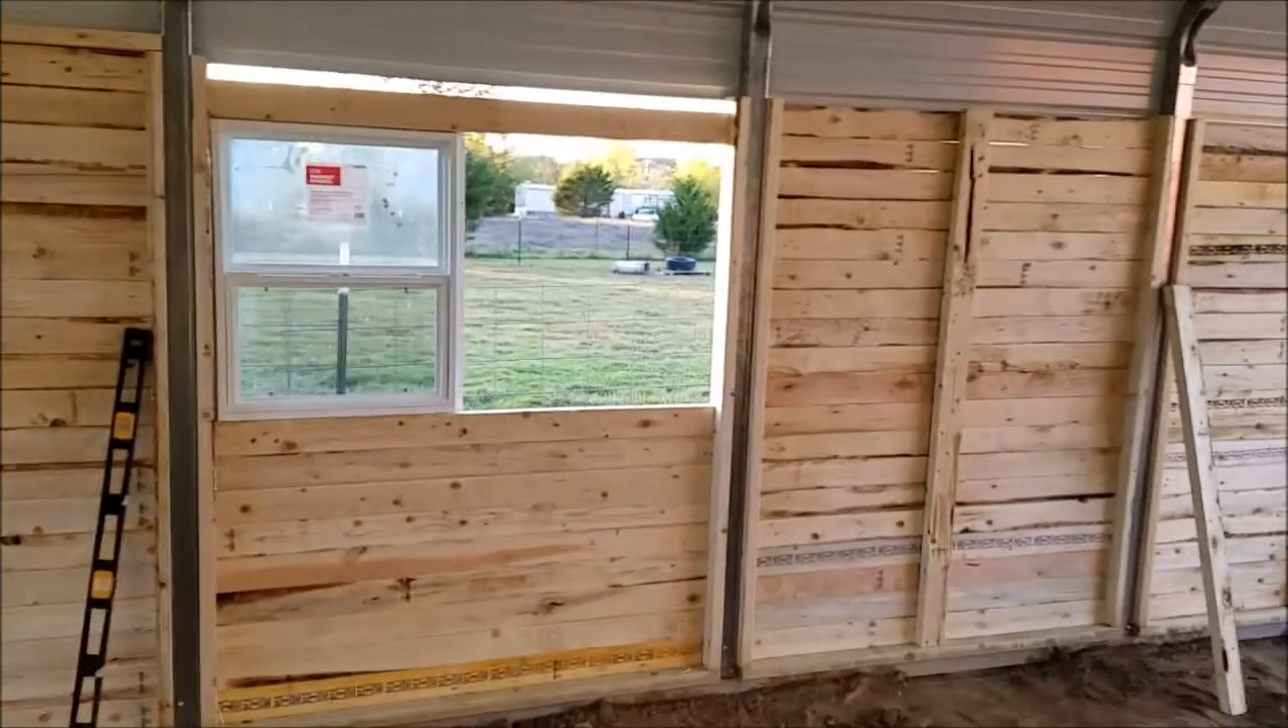And yes you can see gaps in the boards.